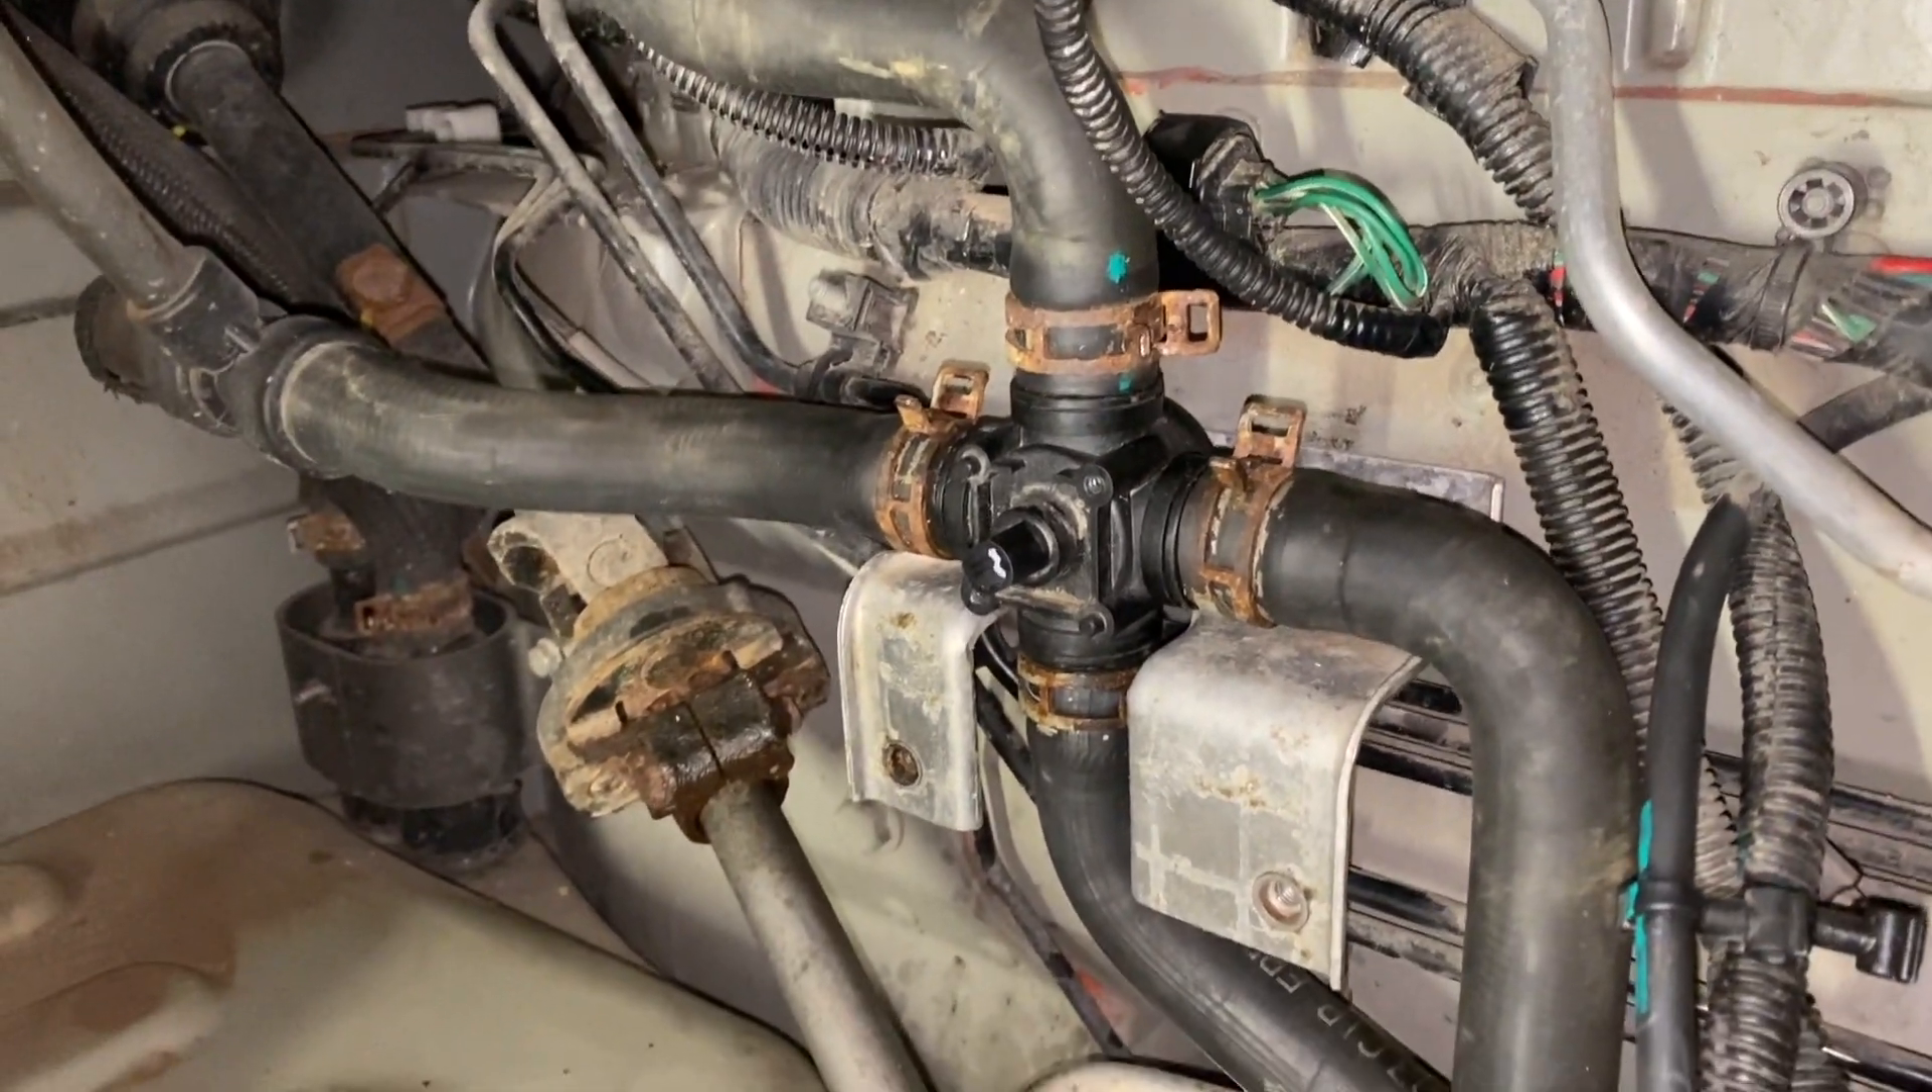Все протерто, сухенько, хомуты на месте.